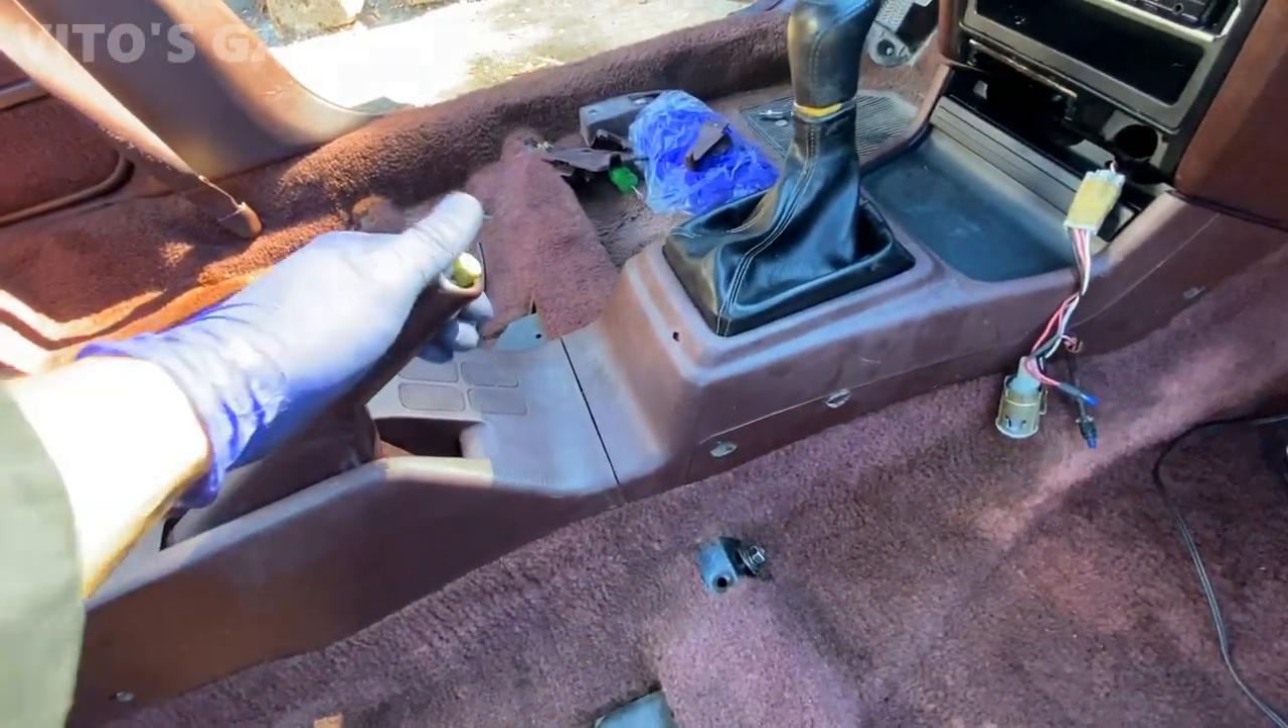The center console is back.